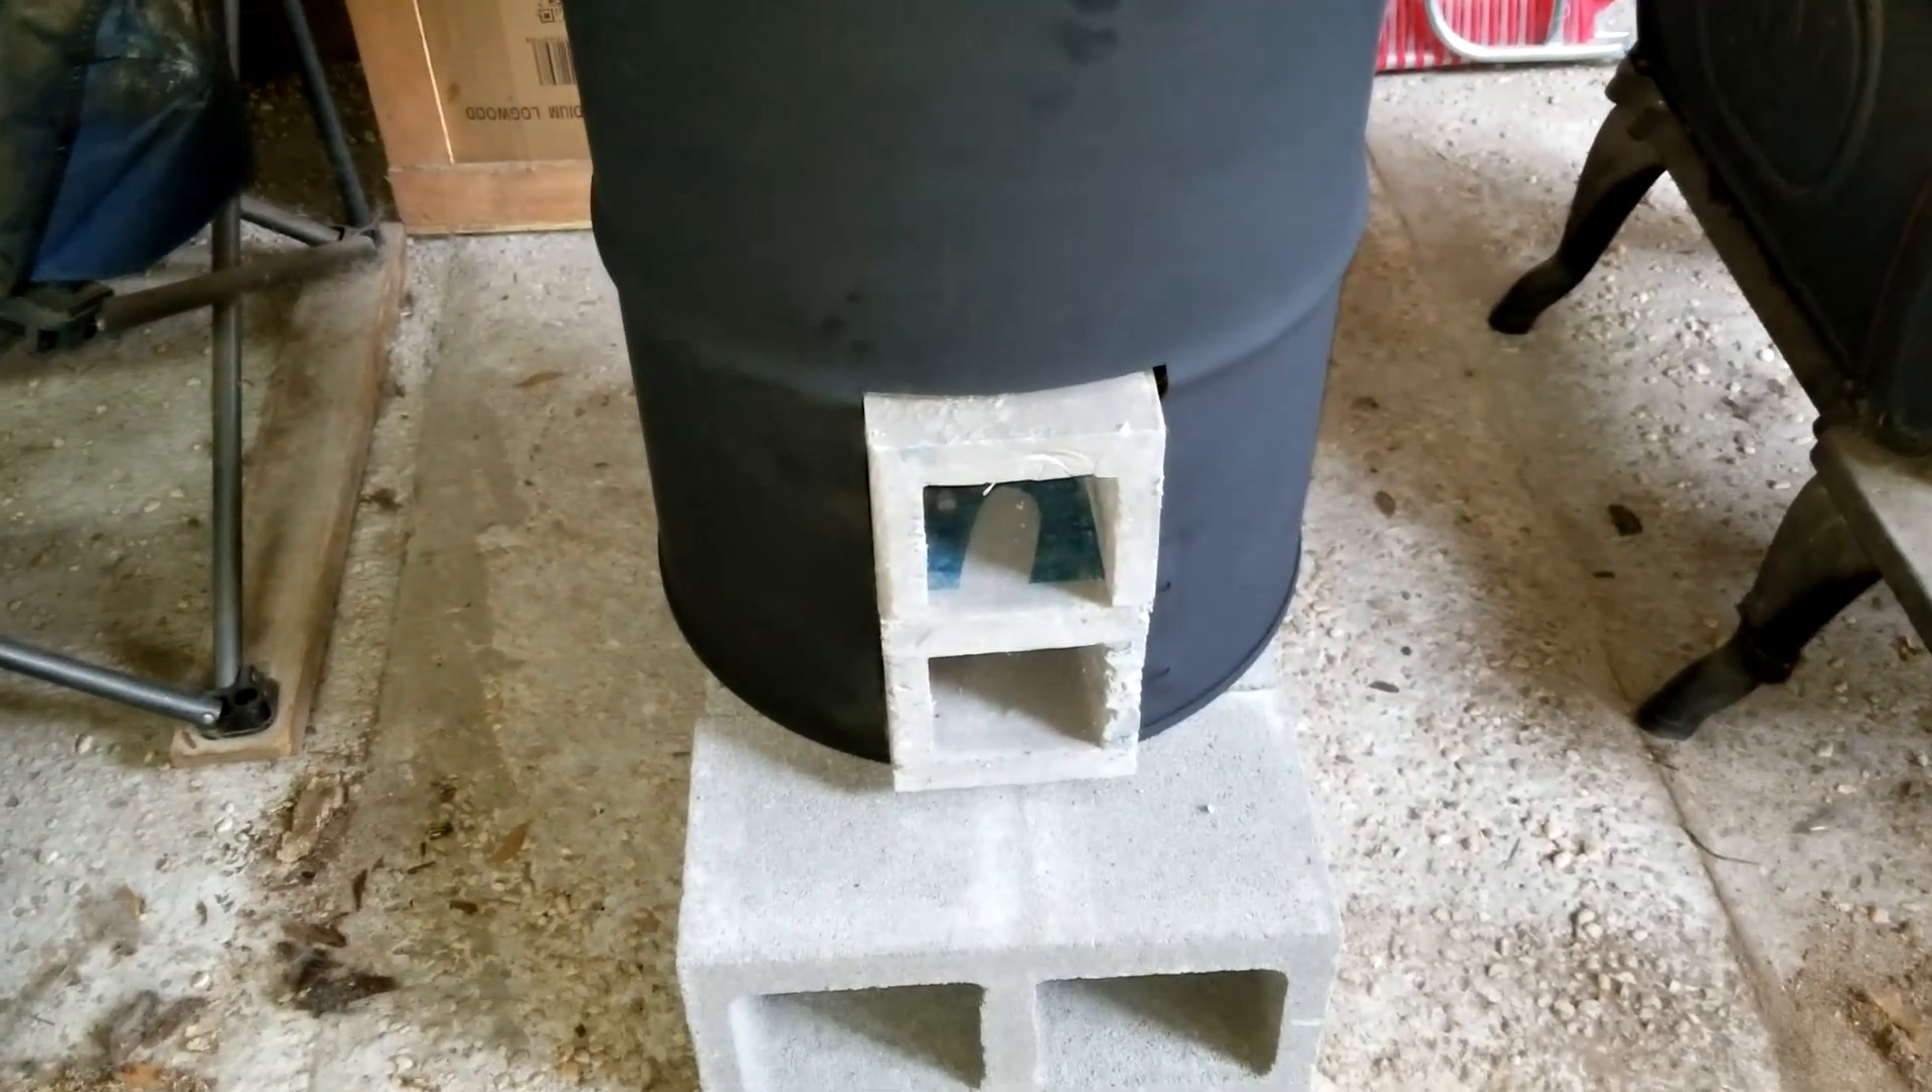I have got my masonry unit installed. Got it mortared together.